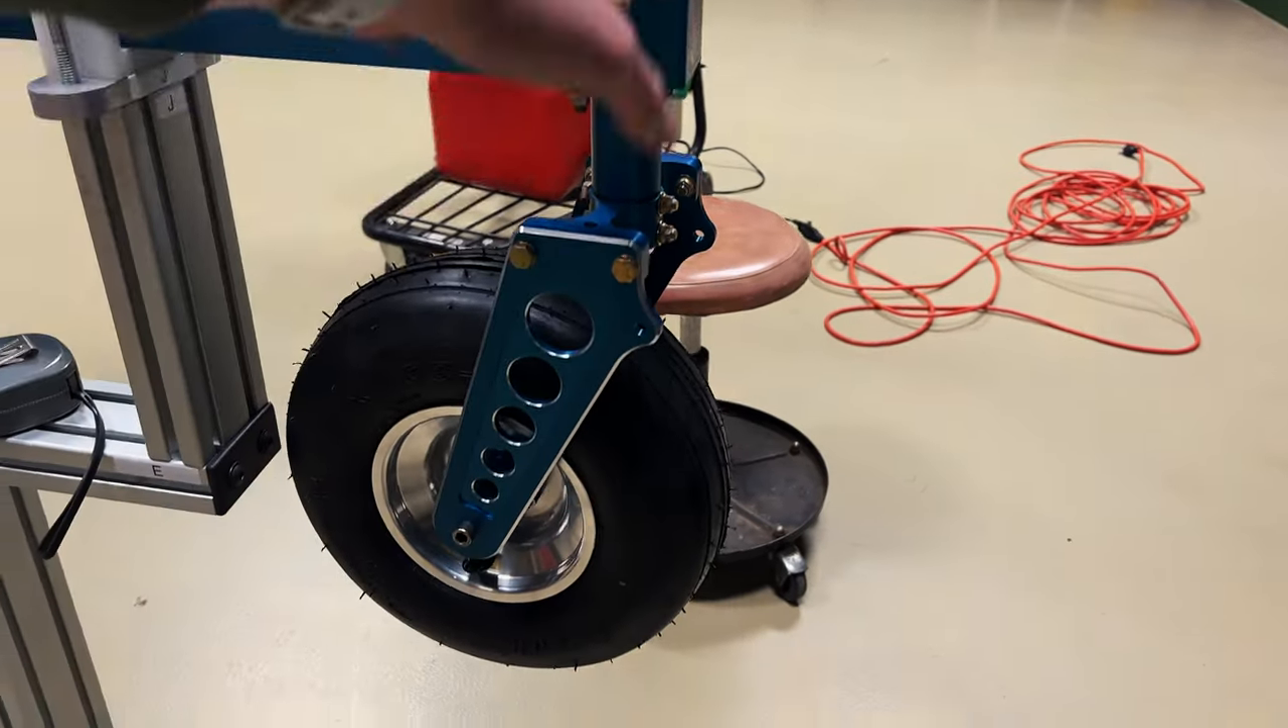Now, I'm not 100 % sure where we were before I left off, but I know that we have the nose wheel and all the assembly built here. Got all of that good to go.